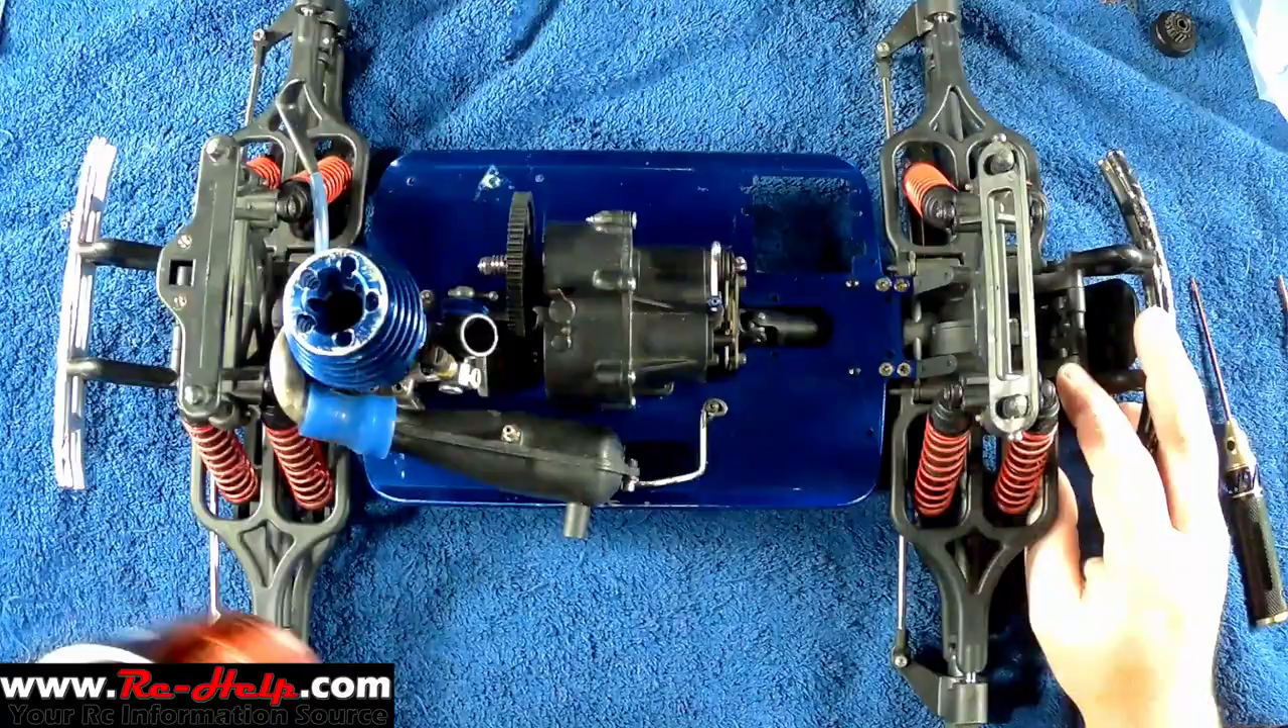Anyway the engine and muffler is installed.